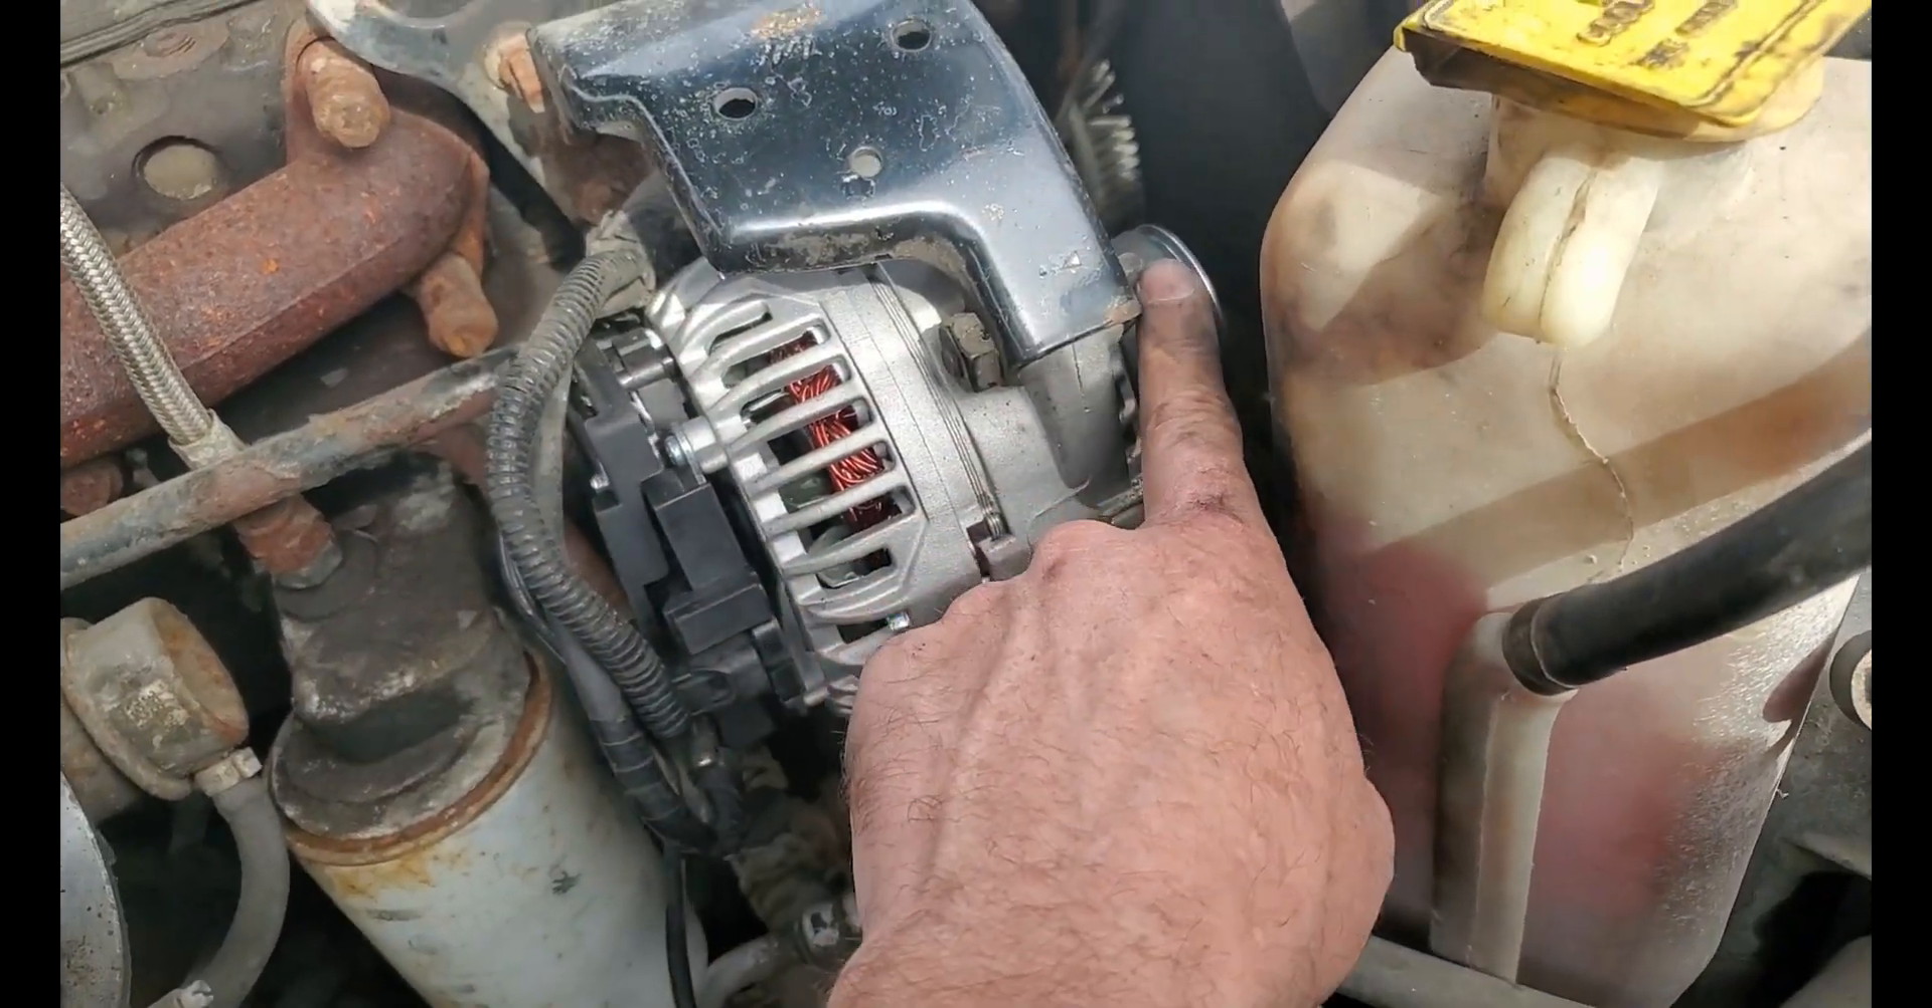Now the new alternator is on.